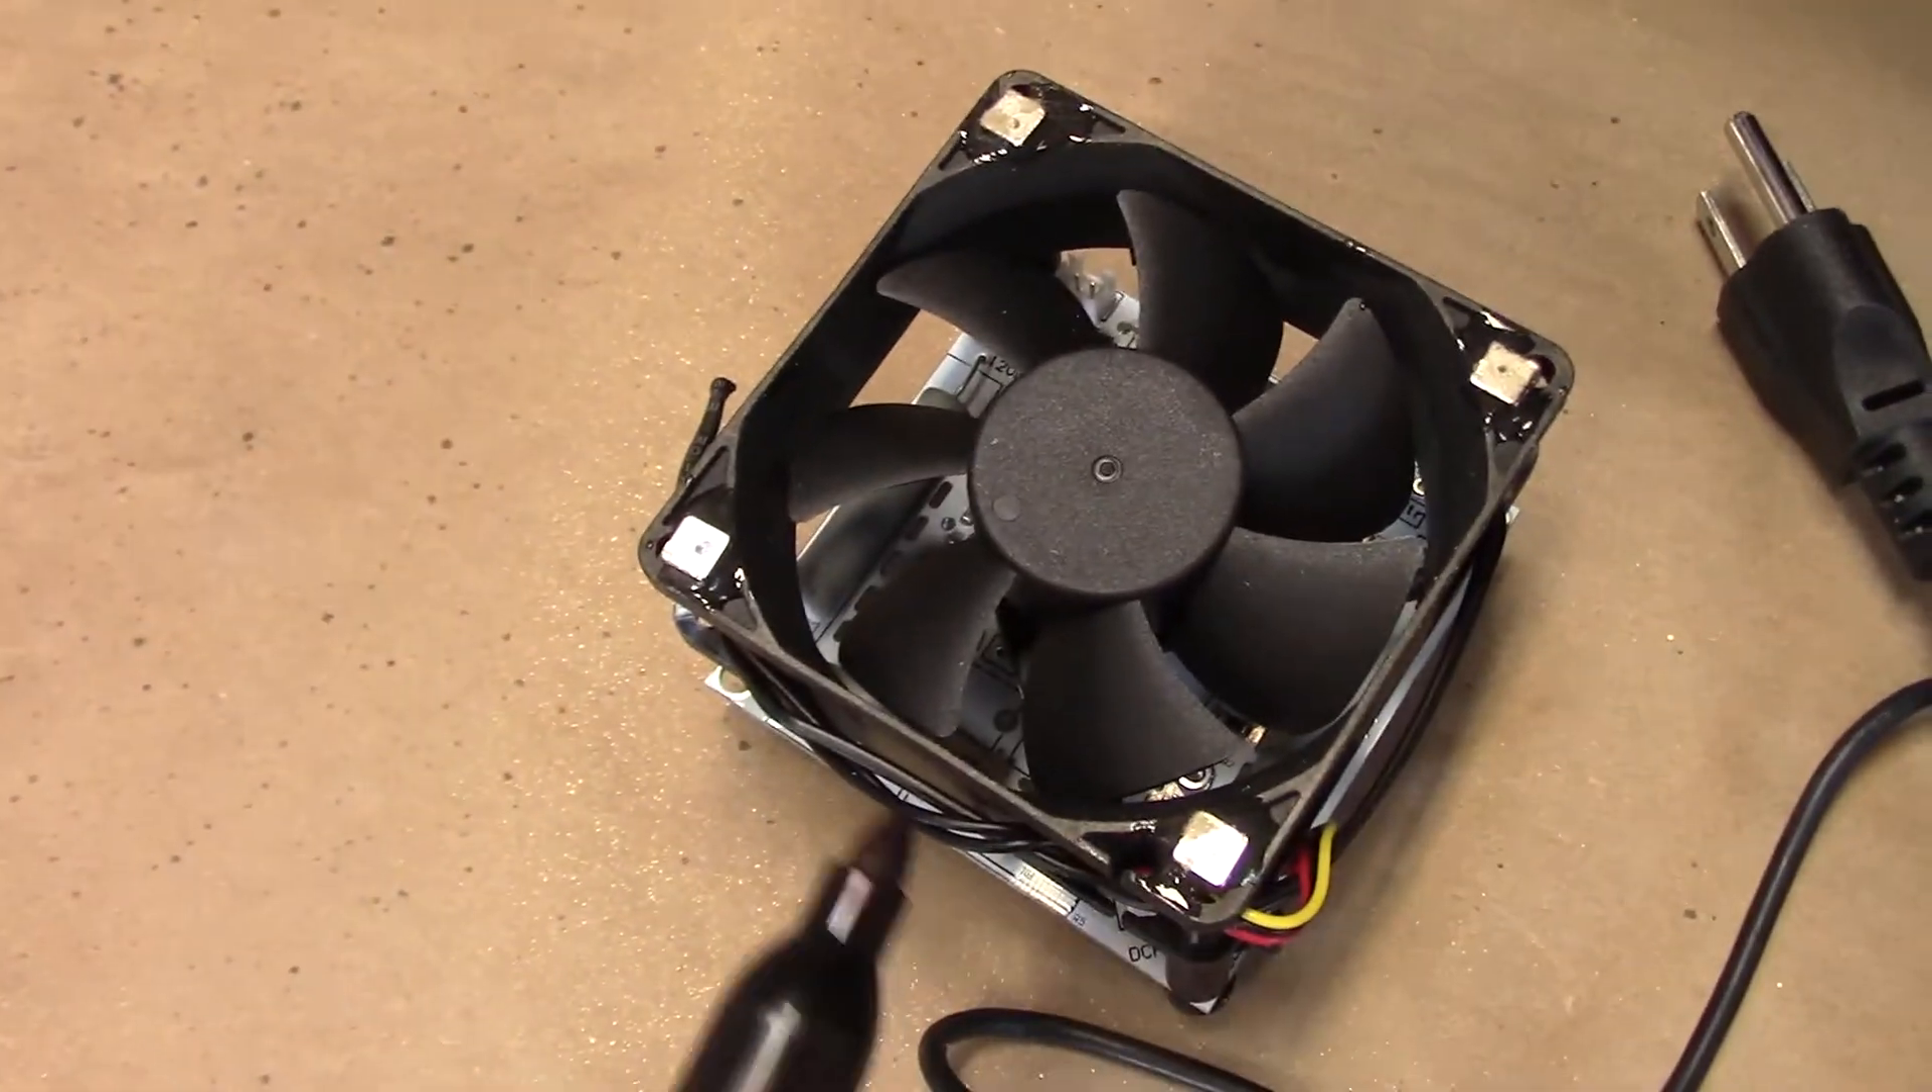Here you can see I already epoxied four of the magnets.